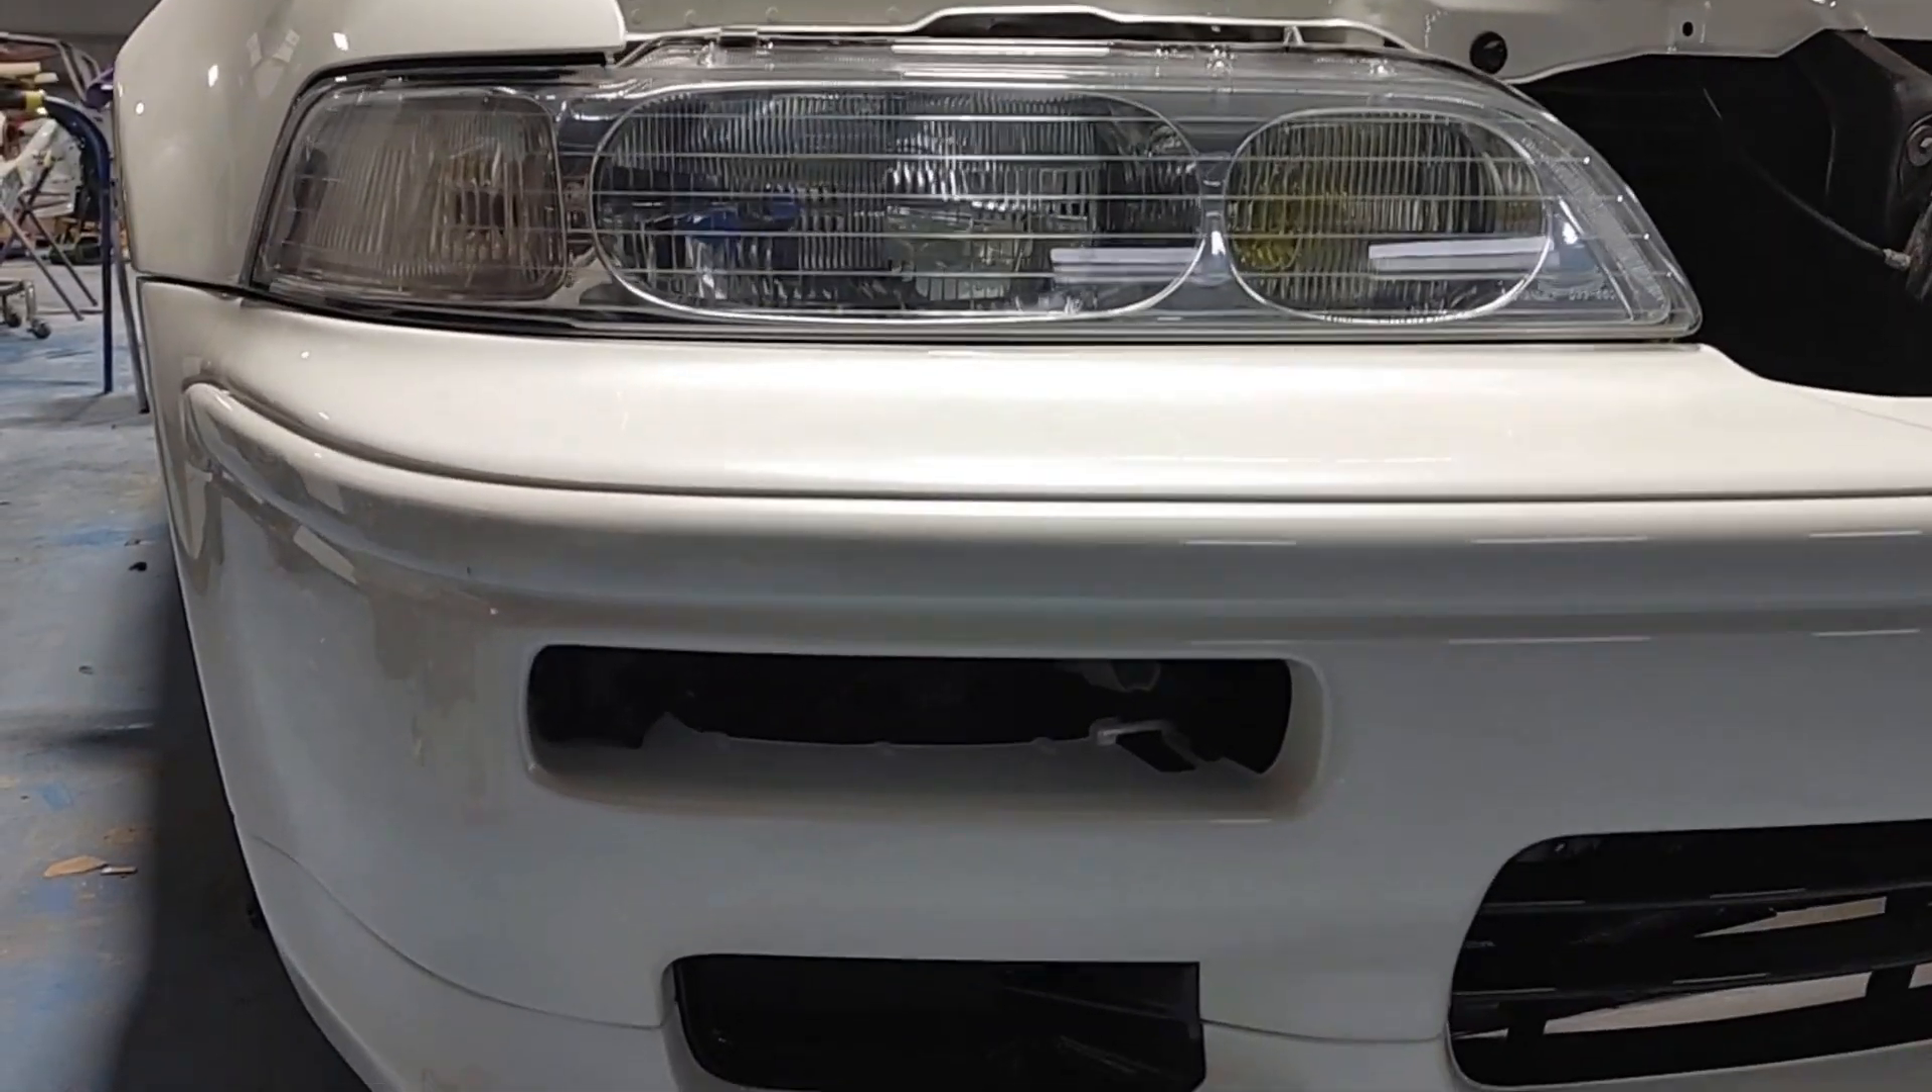Got us a nice even gap under that headlight.